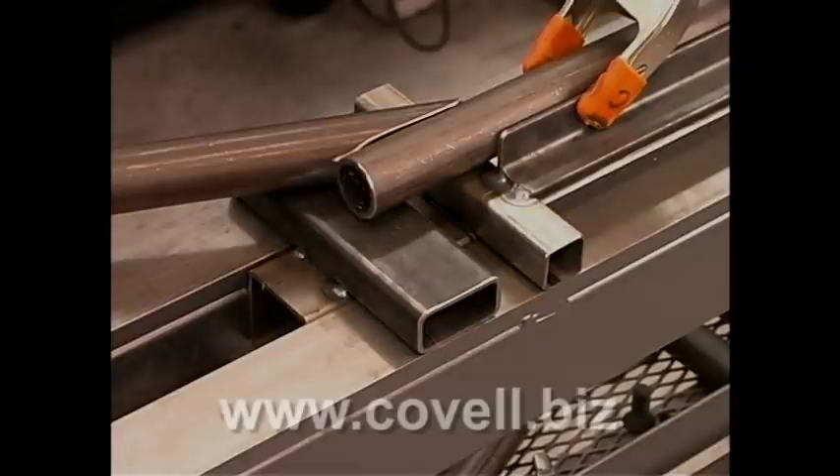So after about a half an hour and about ten trial fittings and about six sandpaper drums, we finally have gotten a very, very nice fit on this piece of tubing.